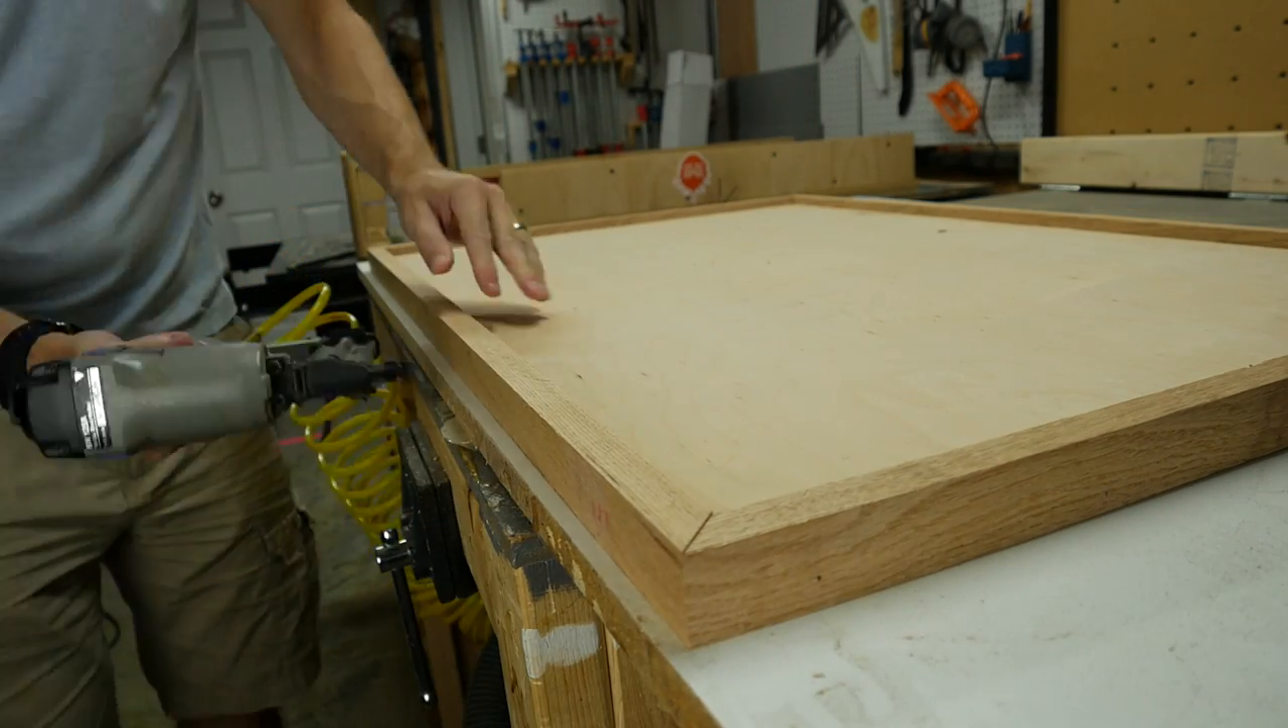With all four of these pieces in place, the tabletop was pretty much done.